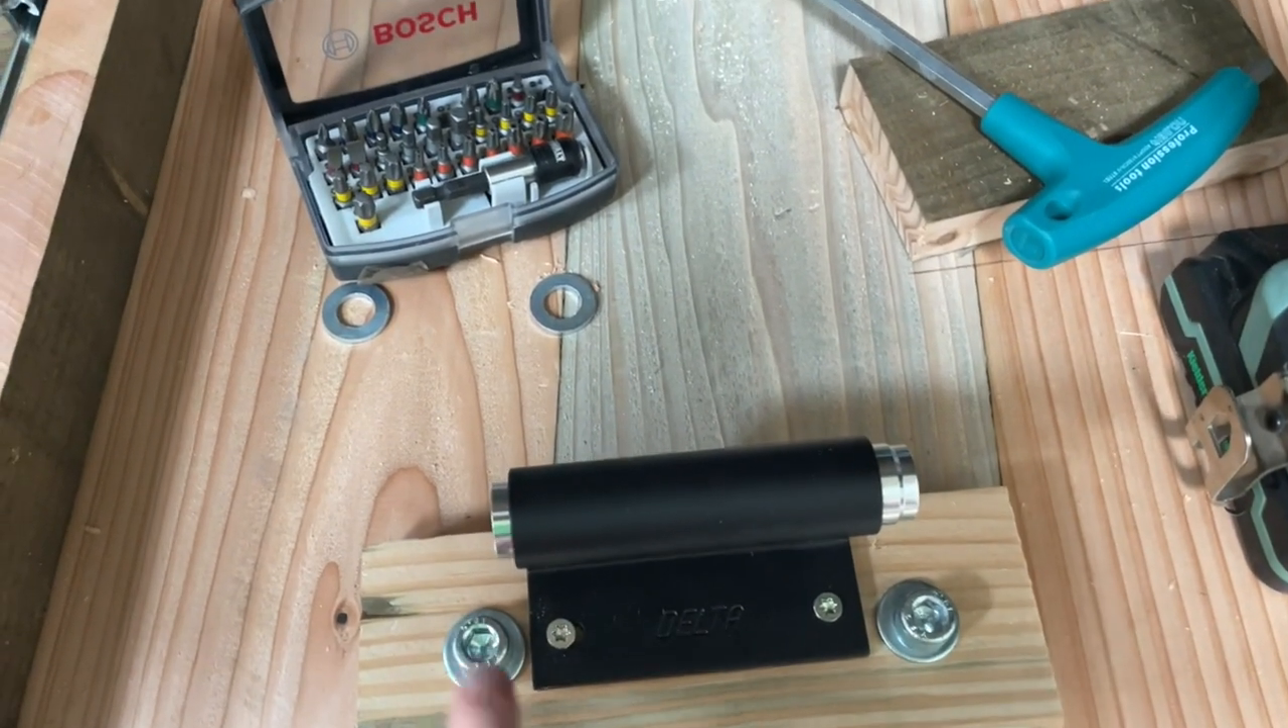That's the fork mount attached to this bit of wood with the two bolts that go into the T -nuts underneath.